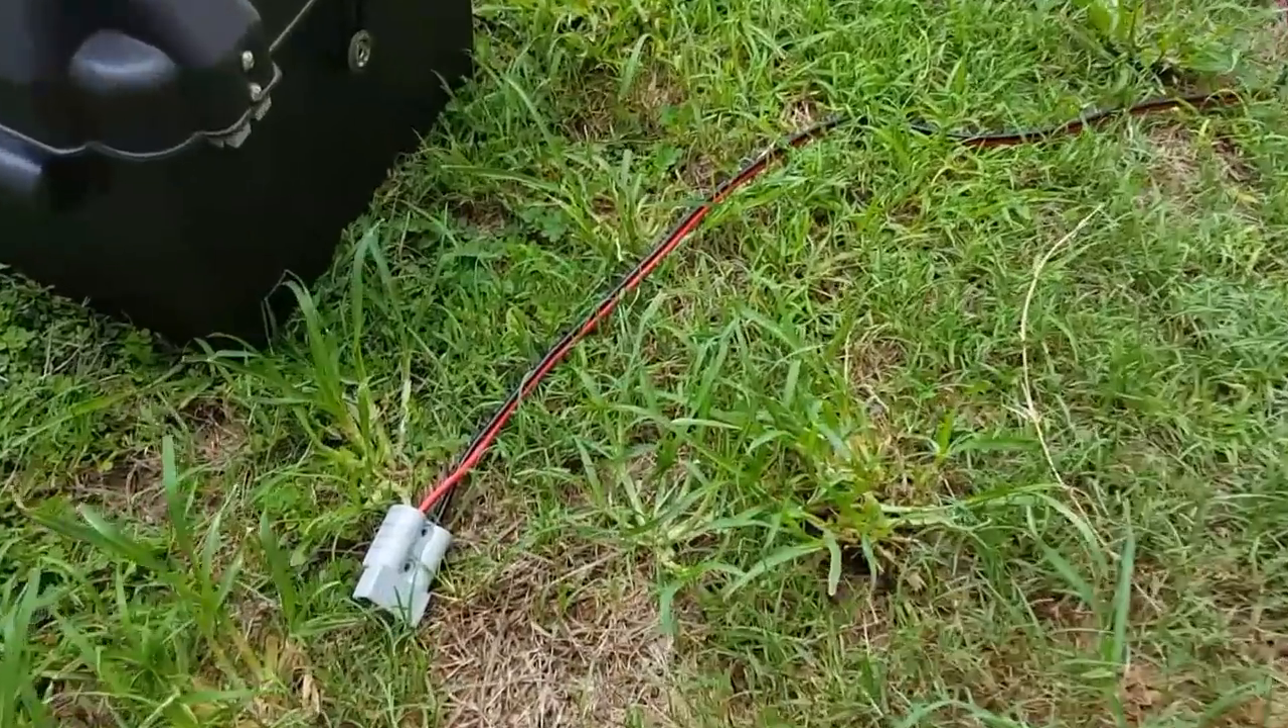Here is the completed Anderson plug installed on the end of the cable.